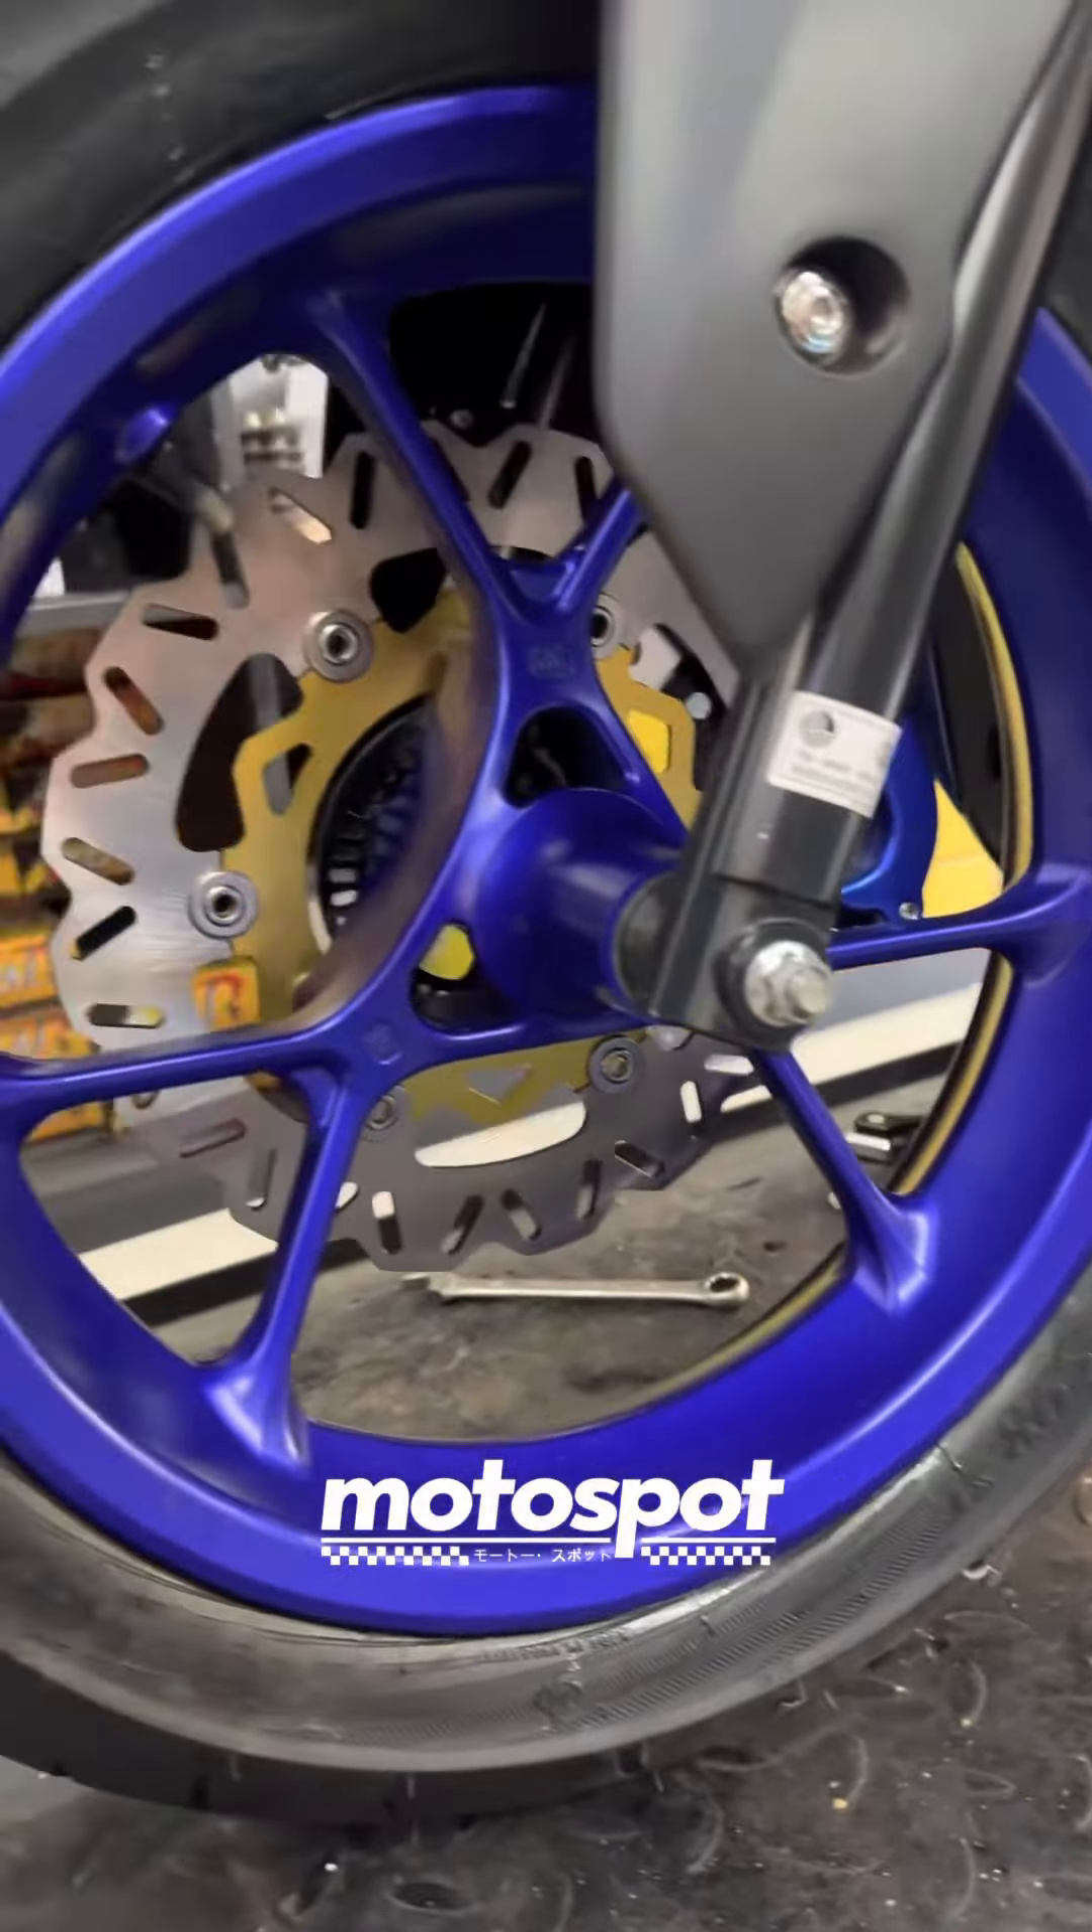At yan, nainstall na natin yung gulong.